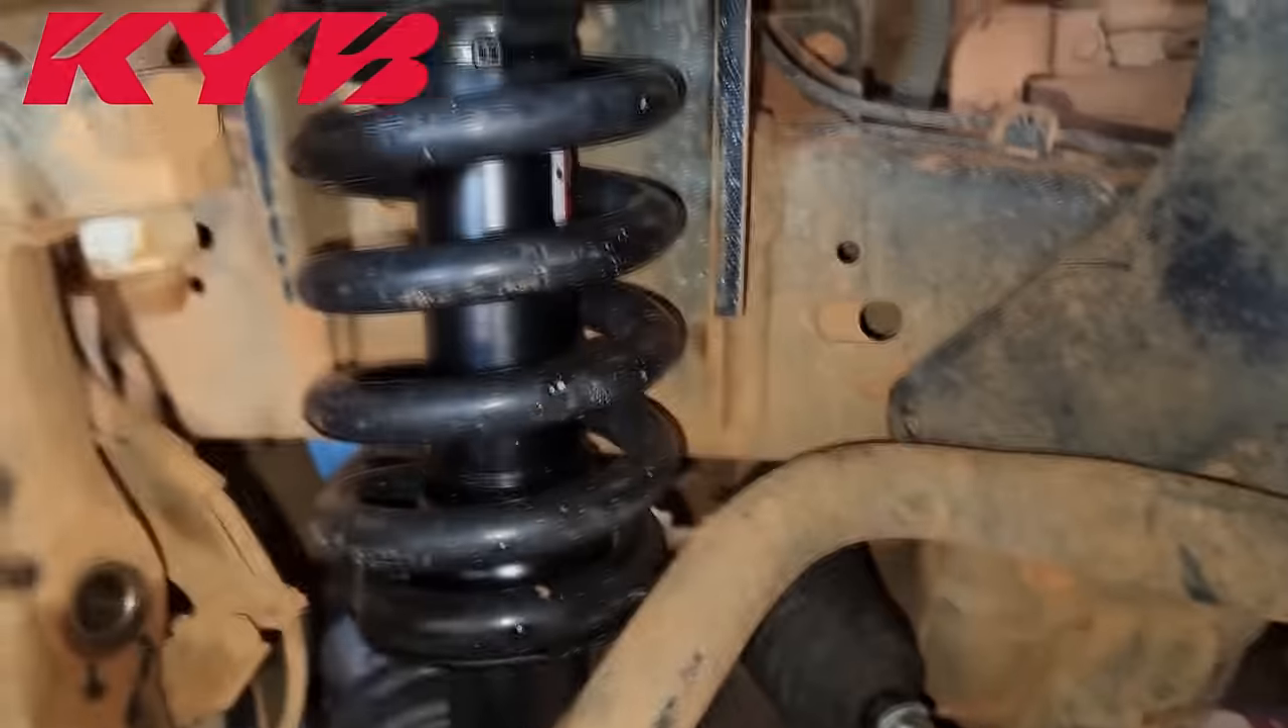Aqui já está o amortecedor No lugar.